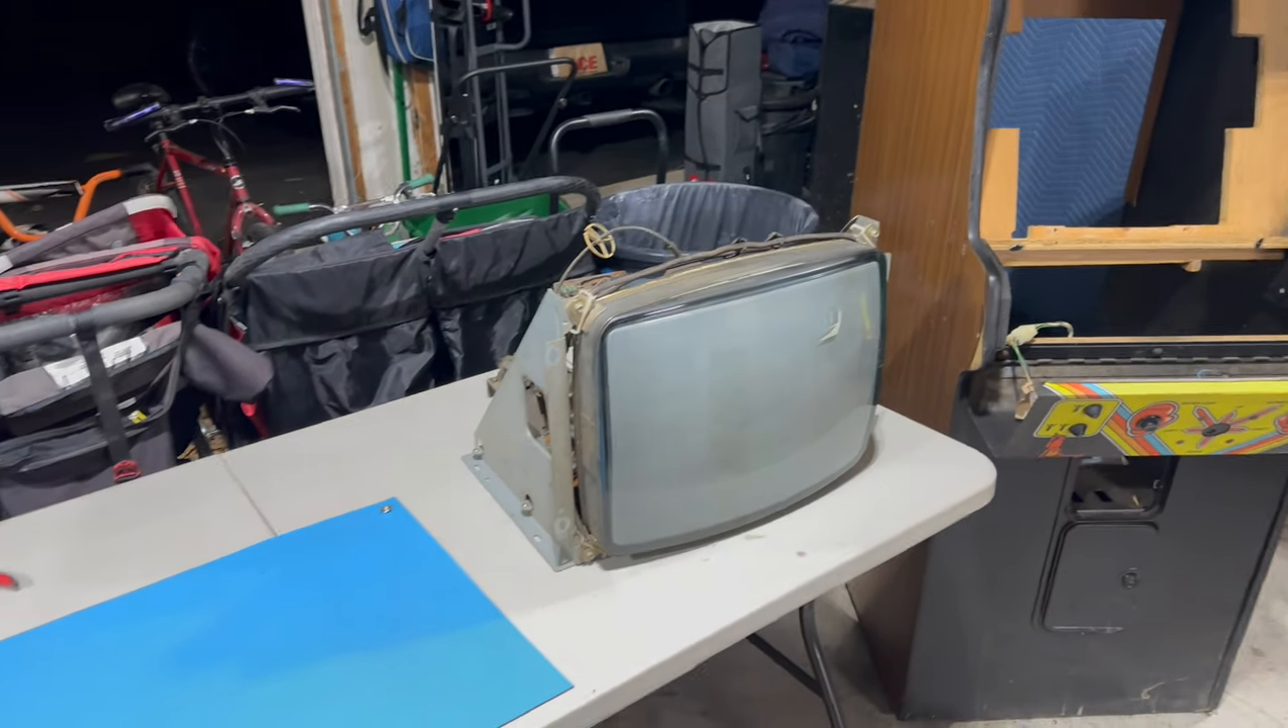Alright, so, there's our monitor out of the cabinet.